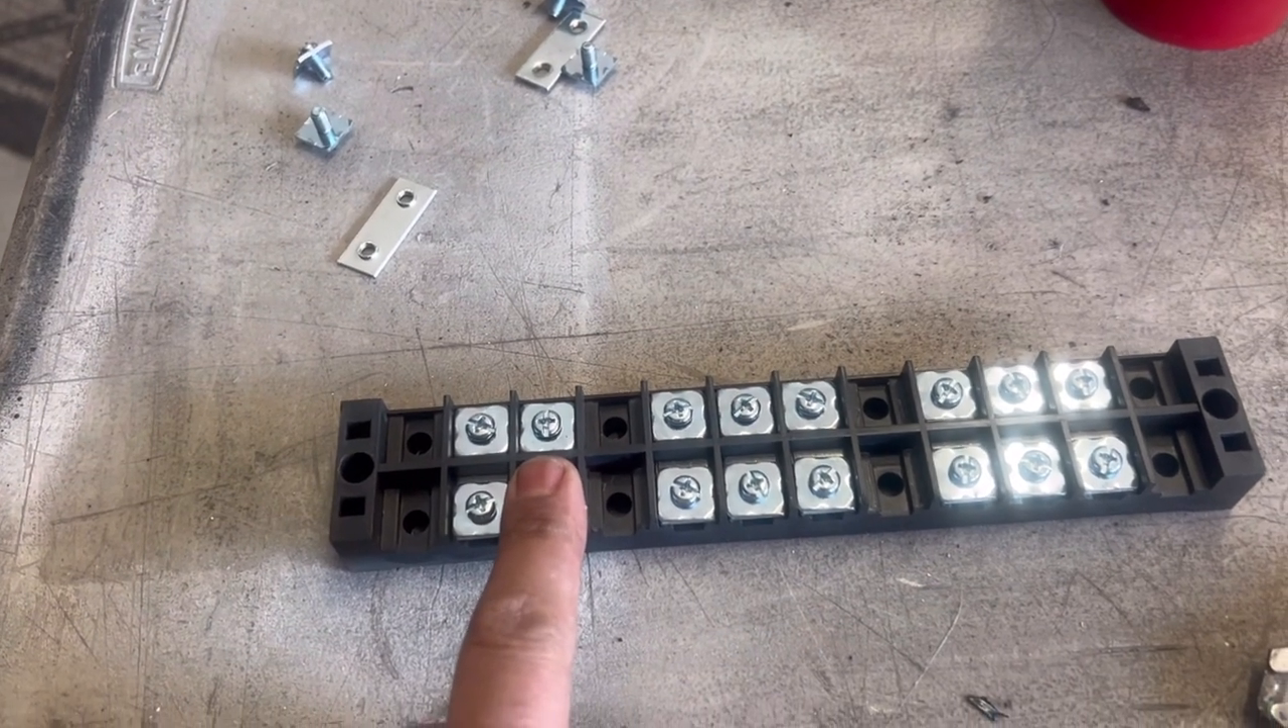You can see that I've removed some of the slots.